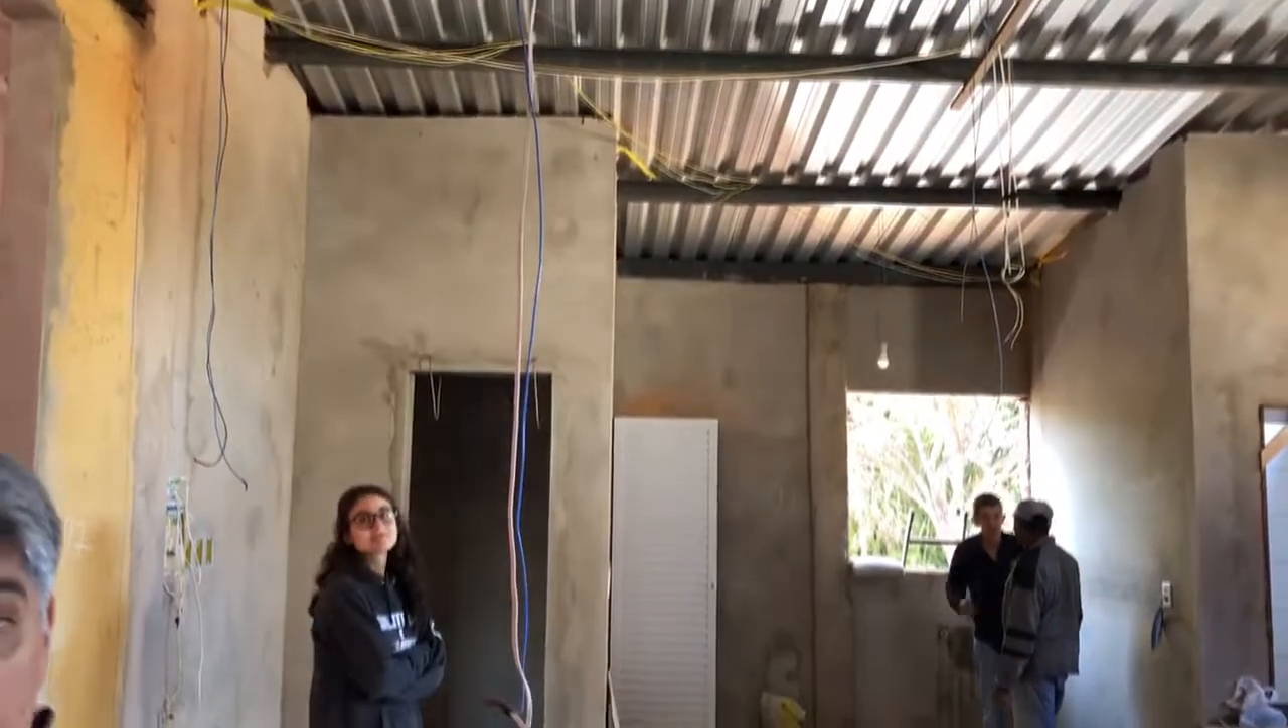Ainda estamos sem o forro, o forro será de PVC, mas já está colocado aqui toda a fiação elétrica.